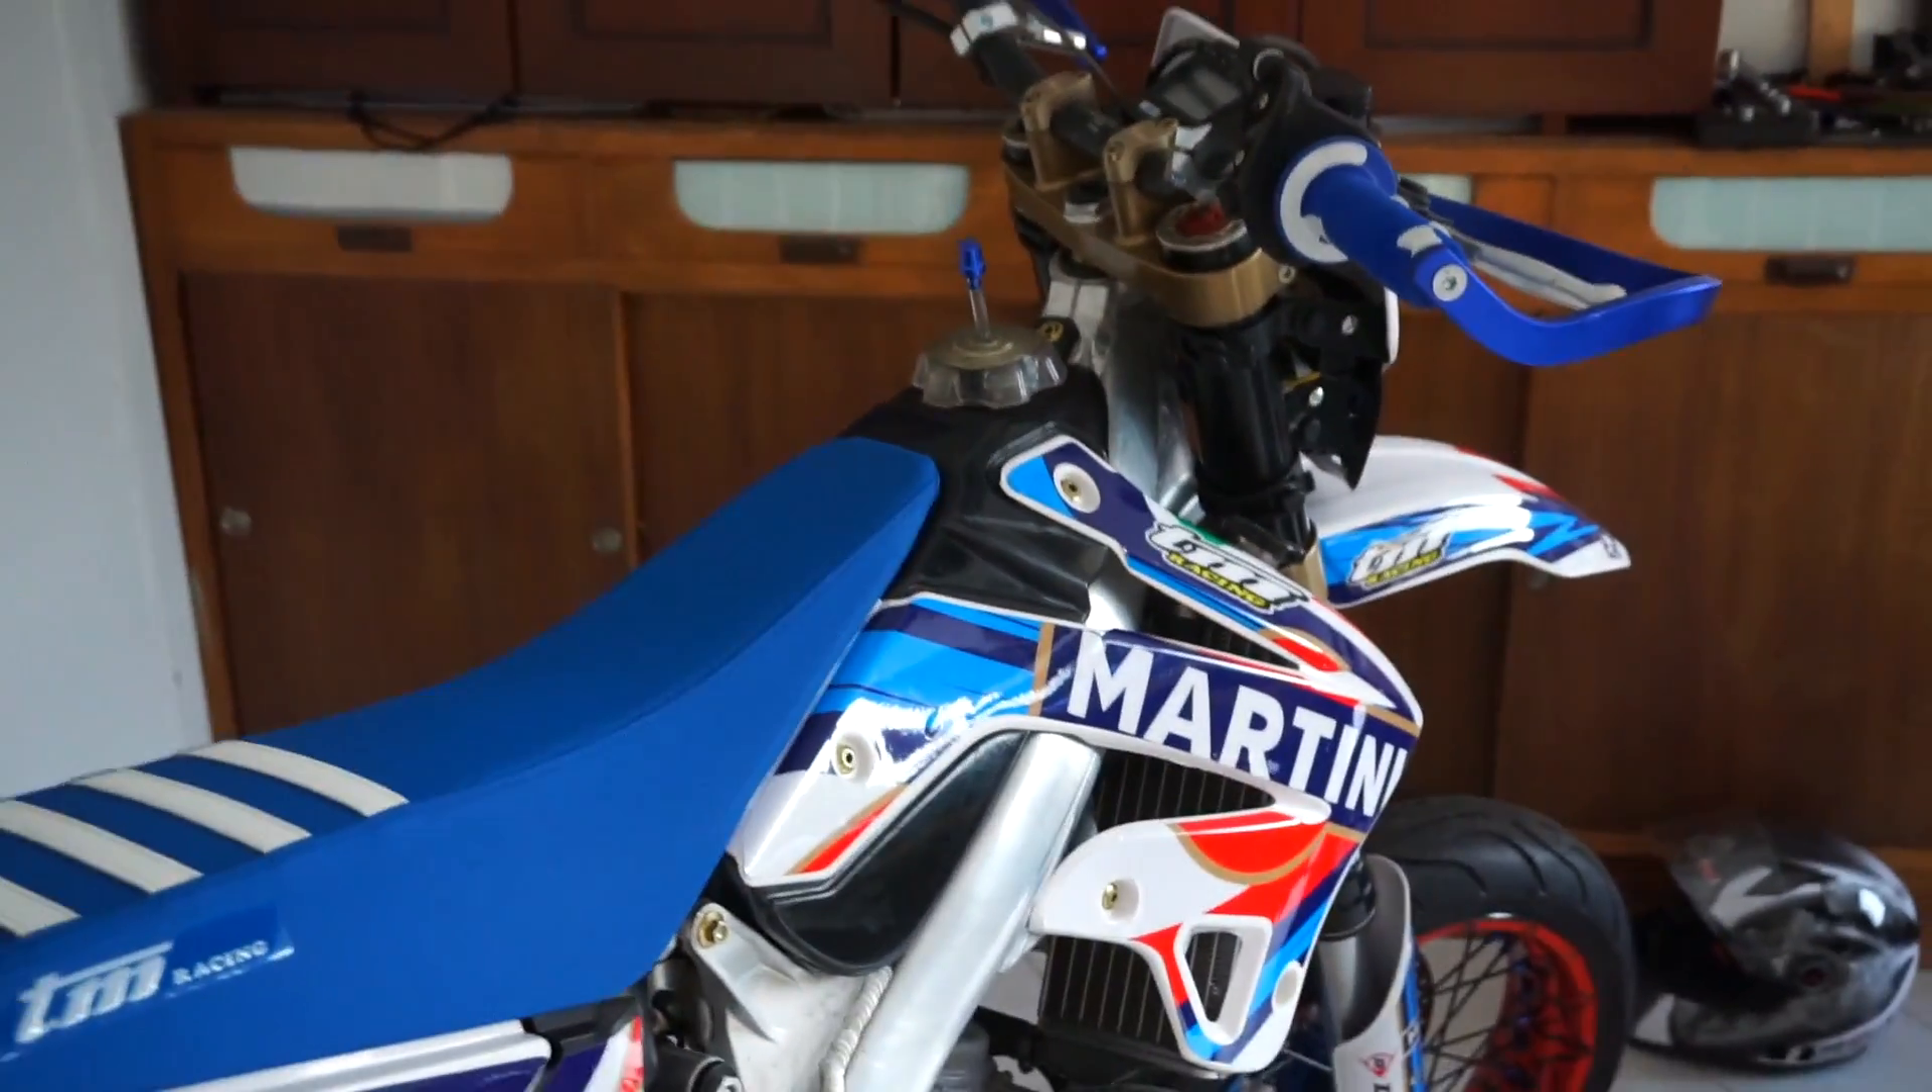E niente, ecco qua il serbatoio montato raga.